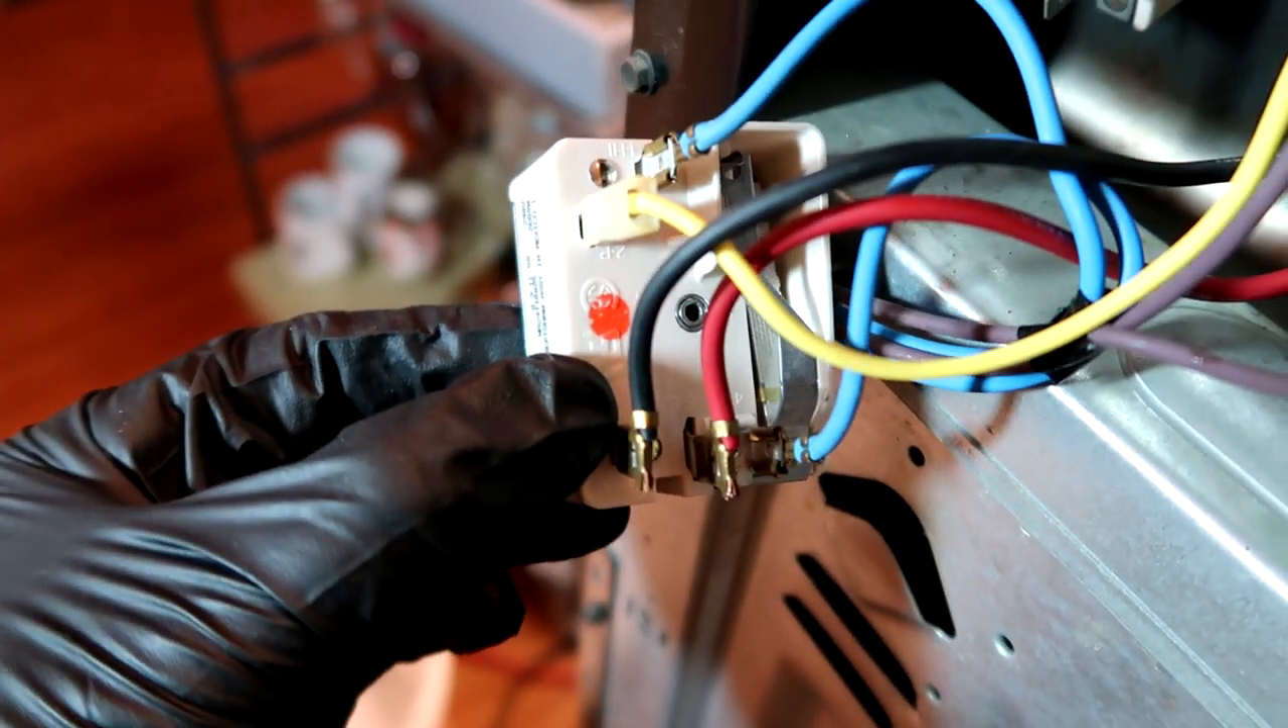All right got the new switch wired up.